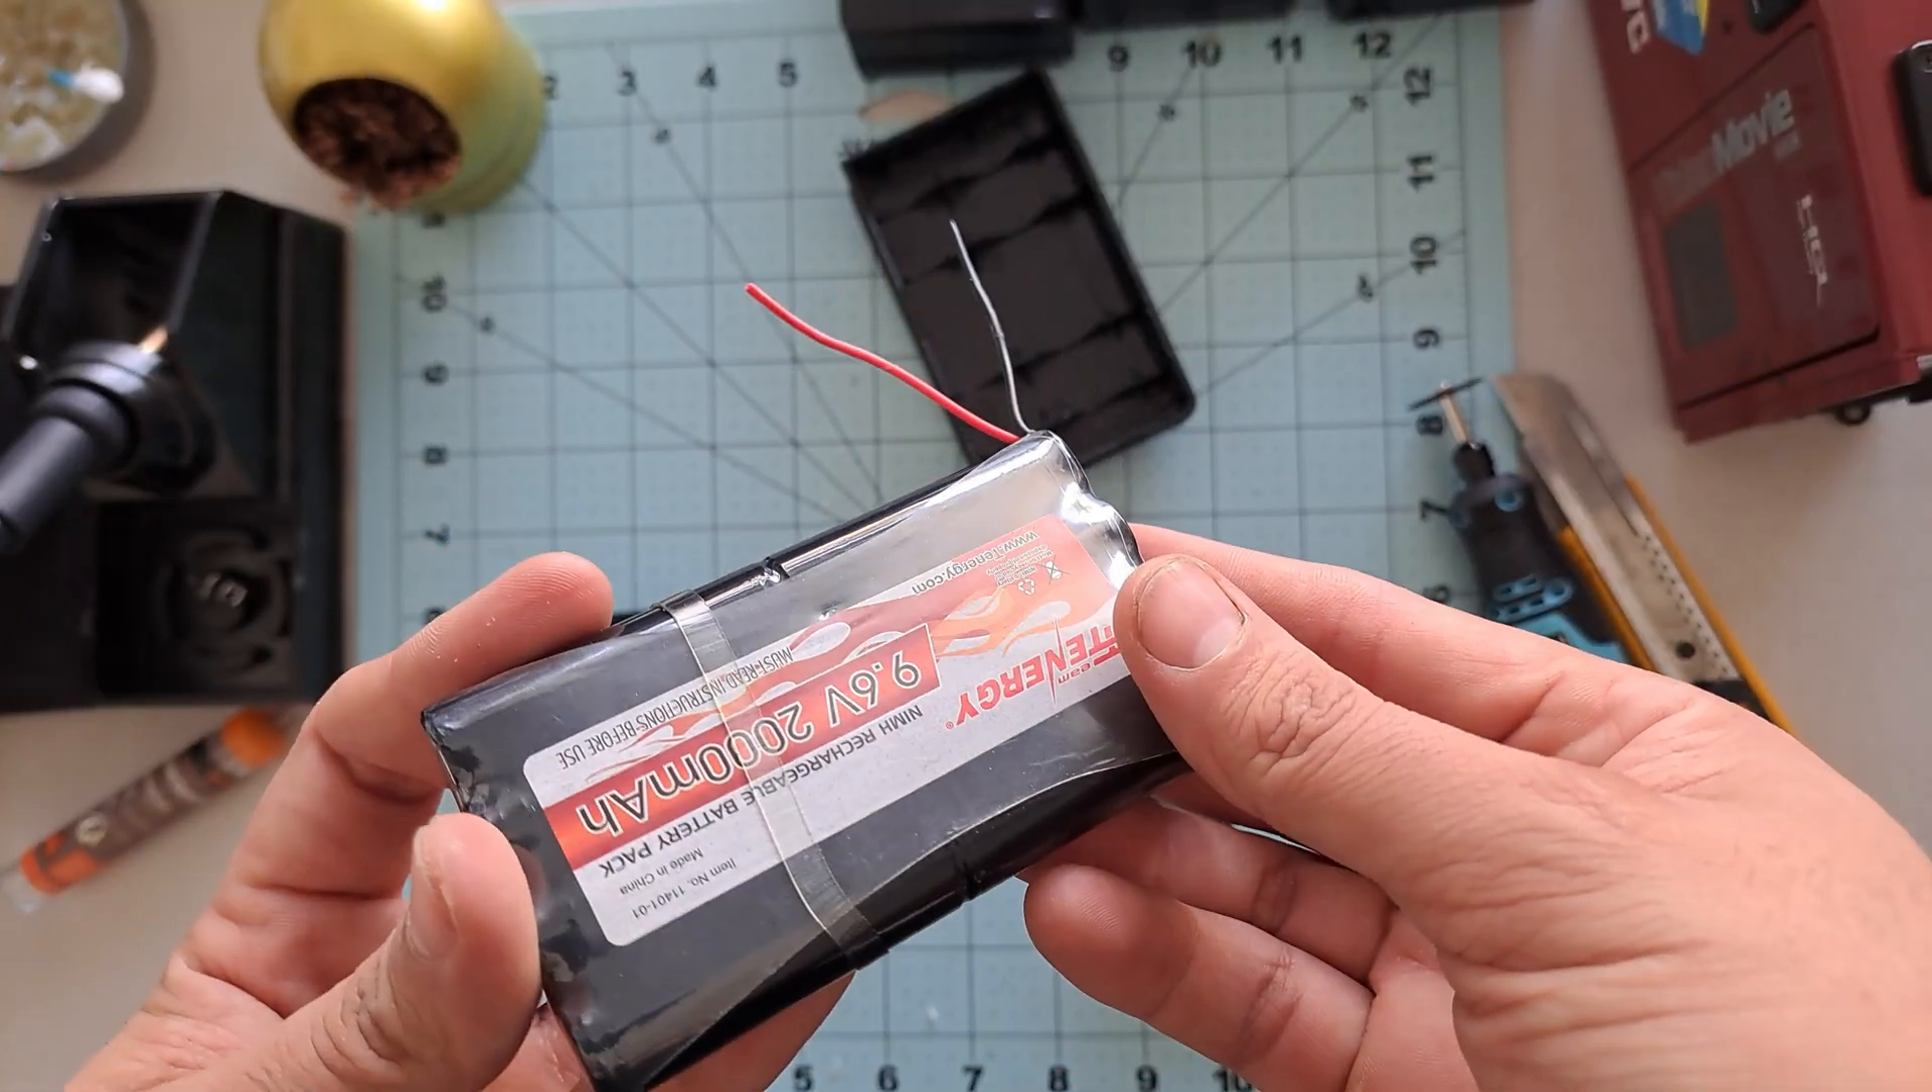As you can see, I've already cut off the connector I installed earlier.